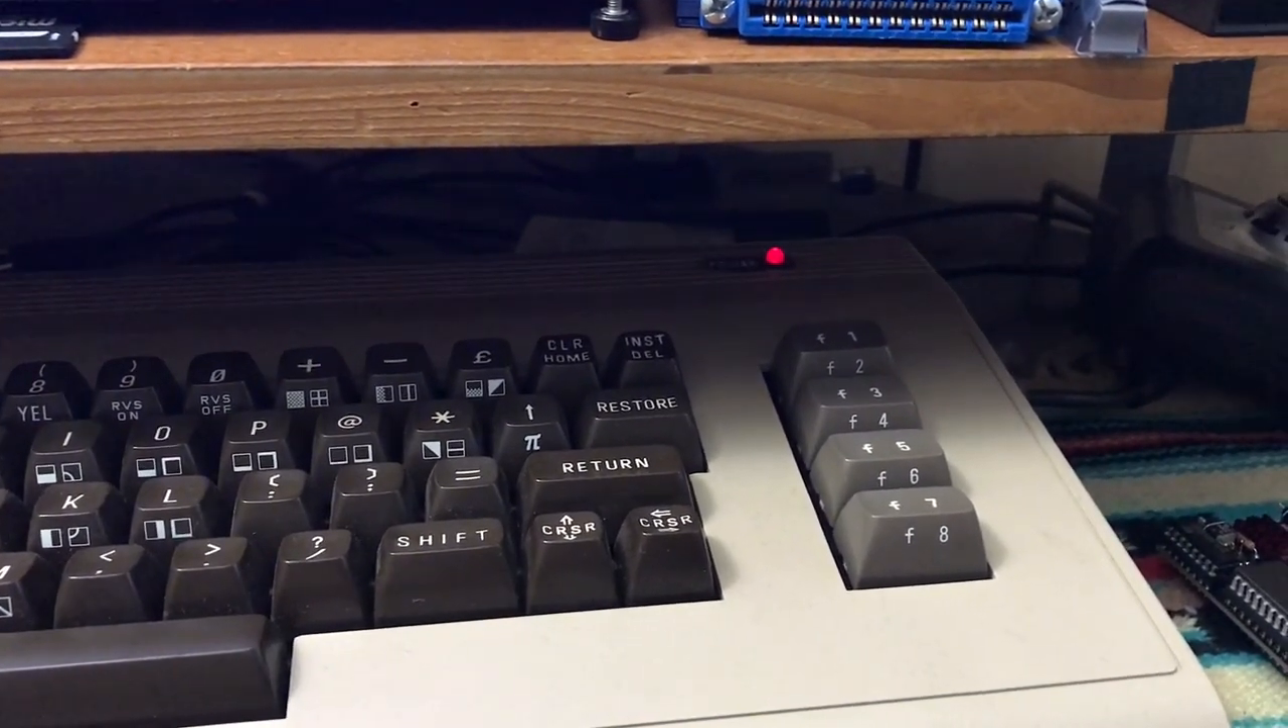All right, so I've got the, uh, top back onto the Commodore 64 here.